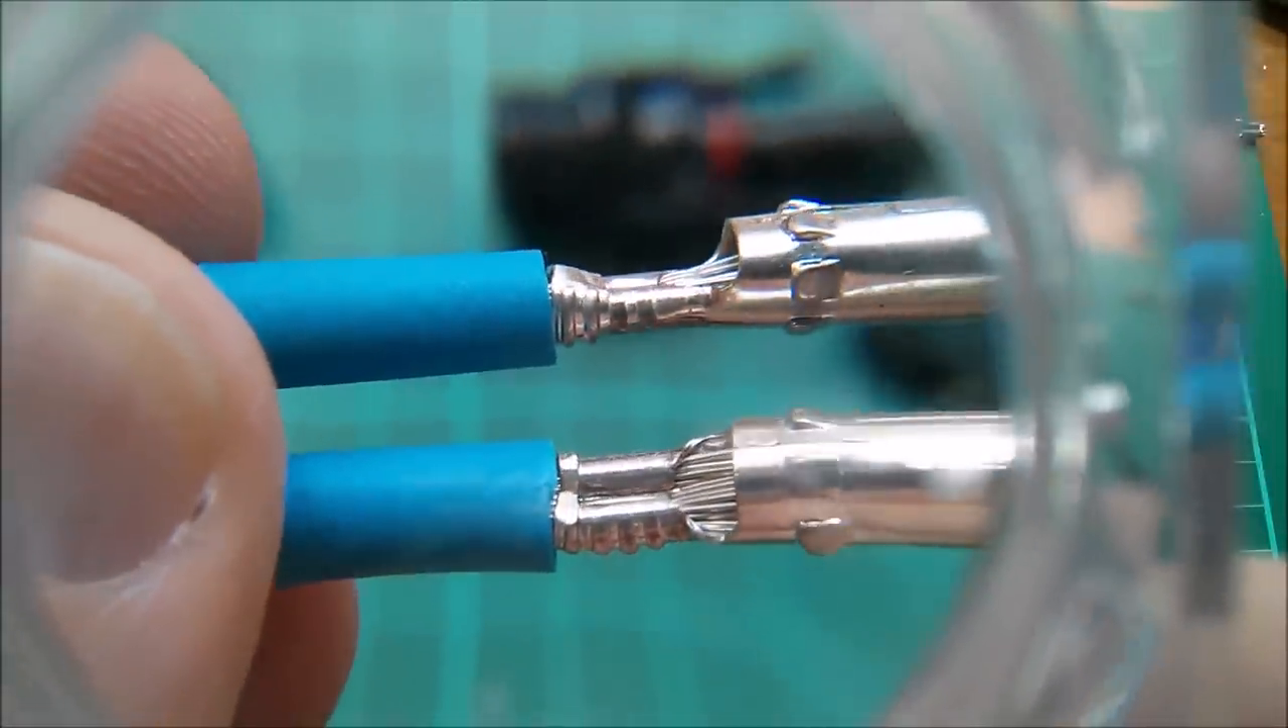The one nearest to the camera at the bottom of the image is fully crimped so the wings have been fully brought round and pressed around the strands of copper.